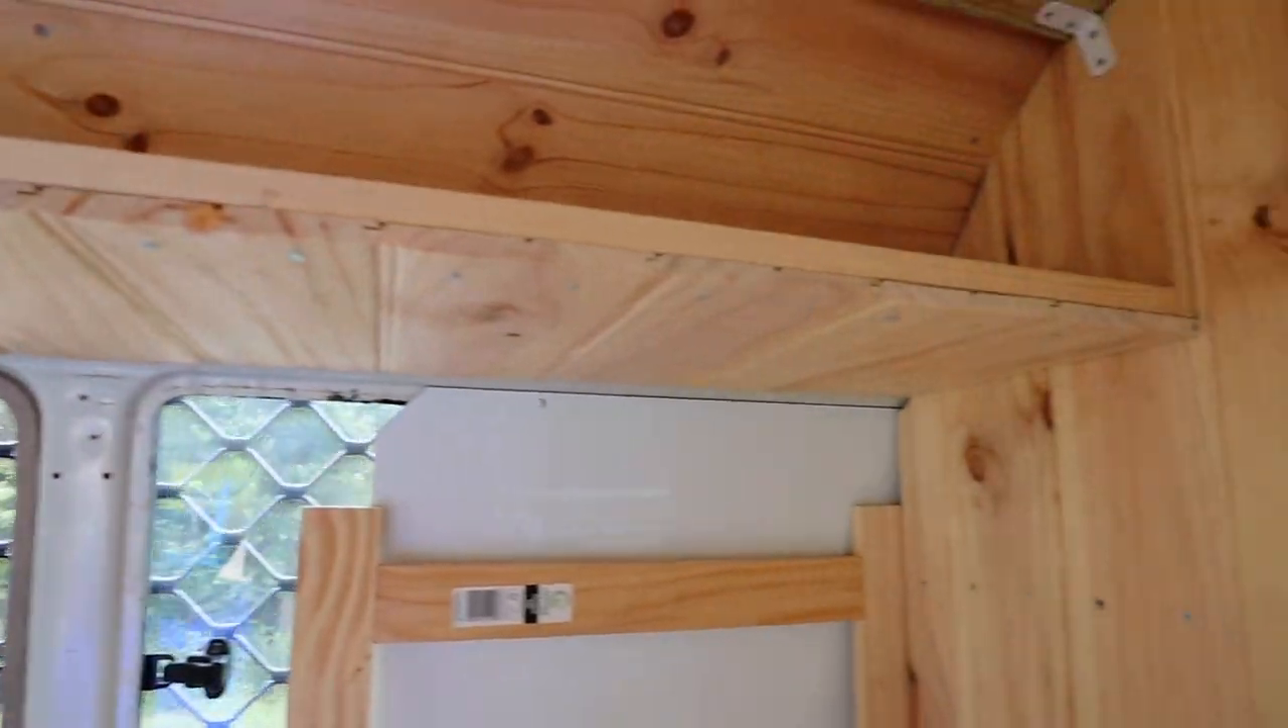We have an overhead cabinet! Minus the doors! I mean minus the doors but okay.